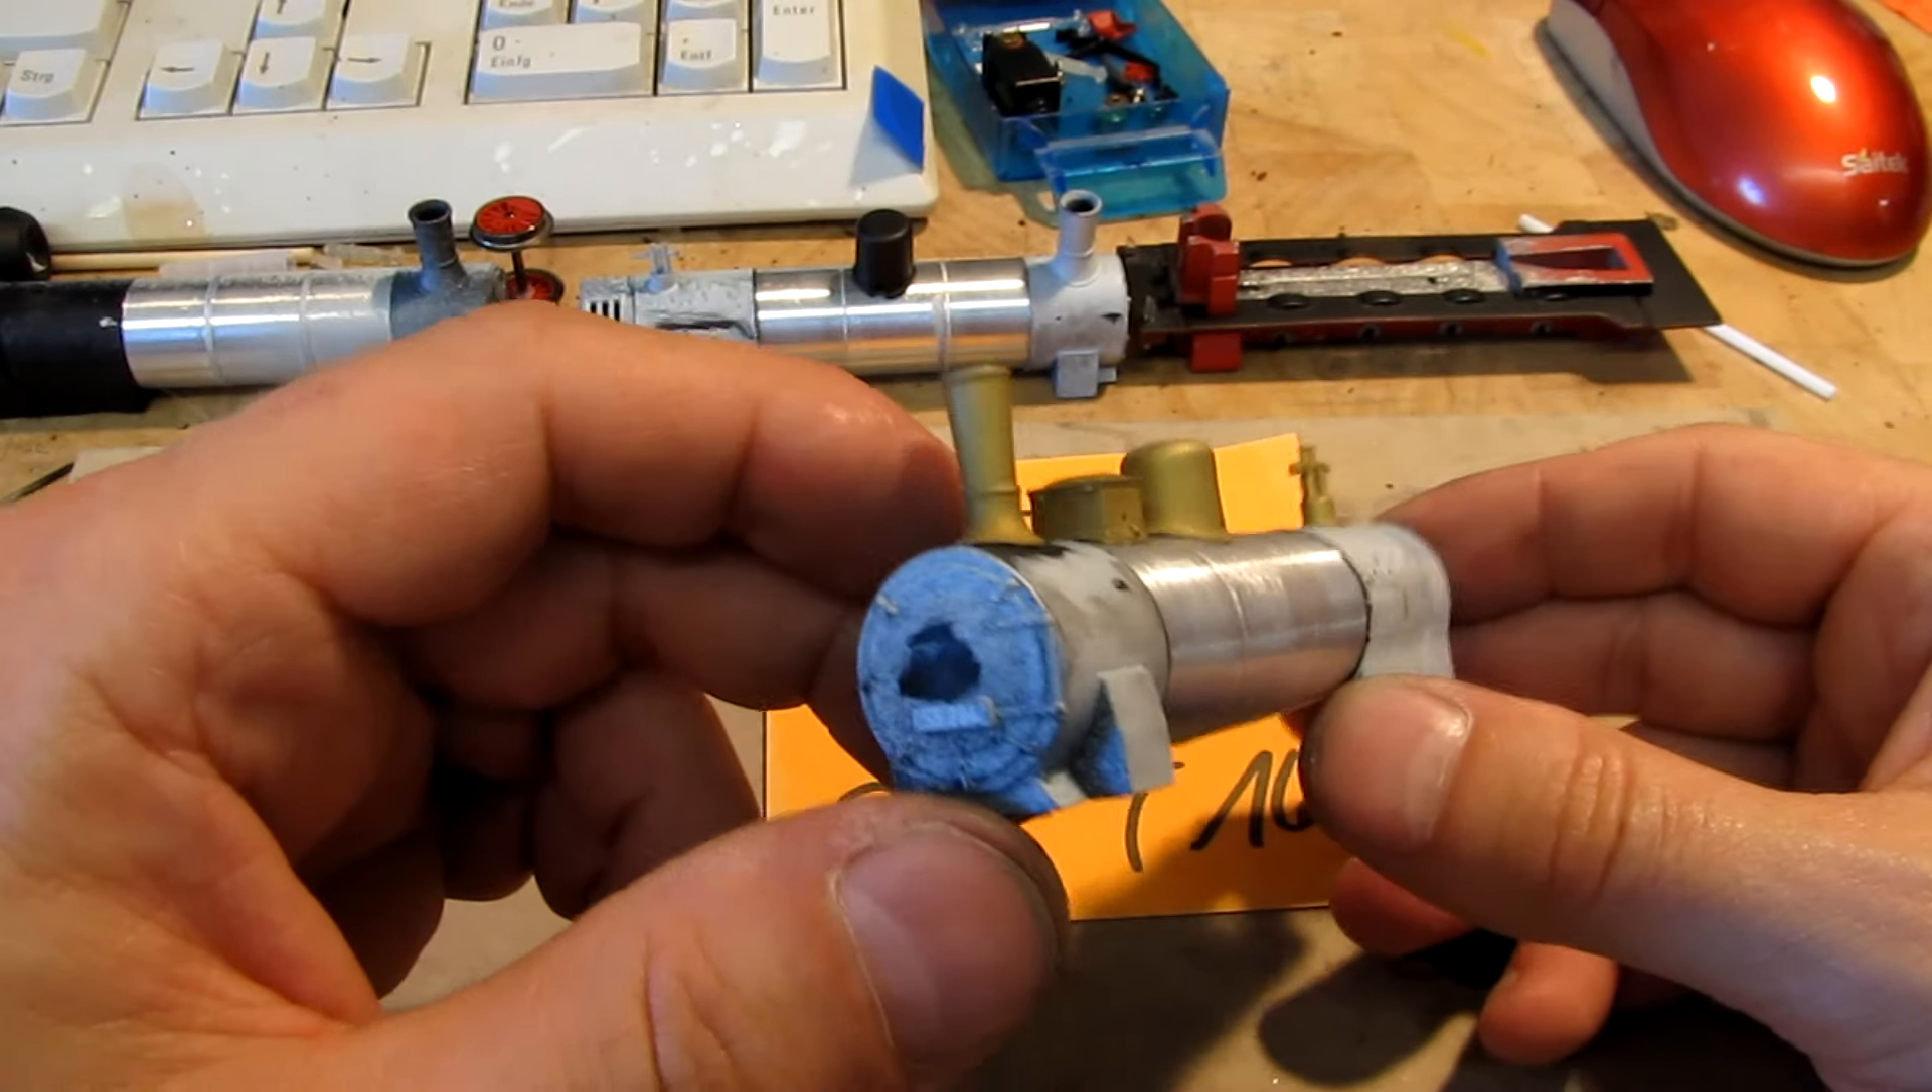Jetzt sind die neuen Kesselaufbauten sind drauf. Die sind doch schon verklebt.